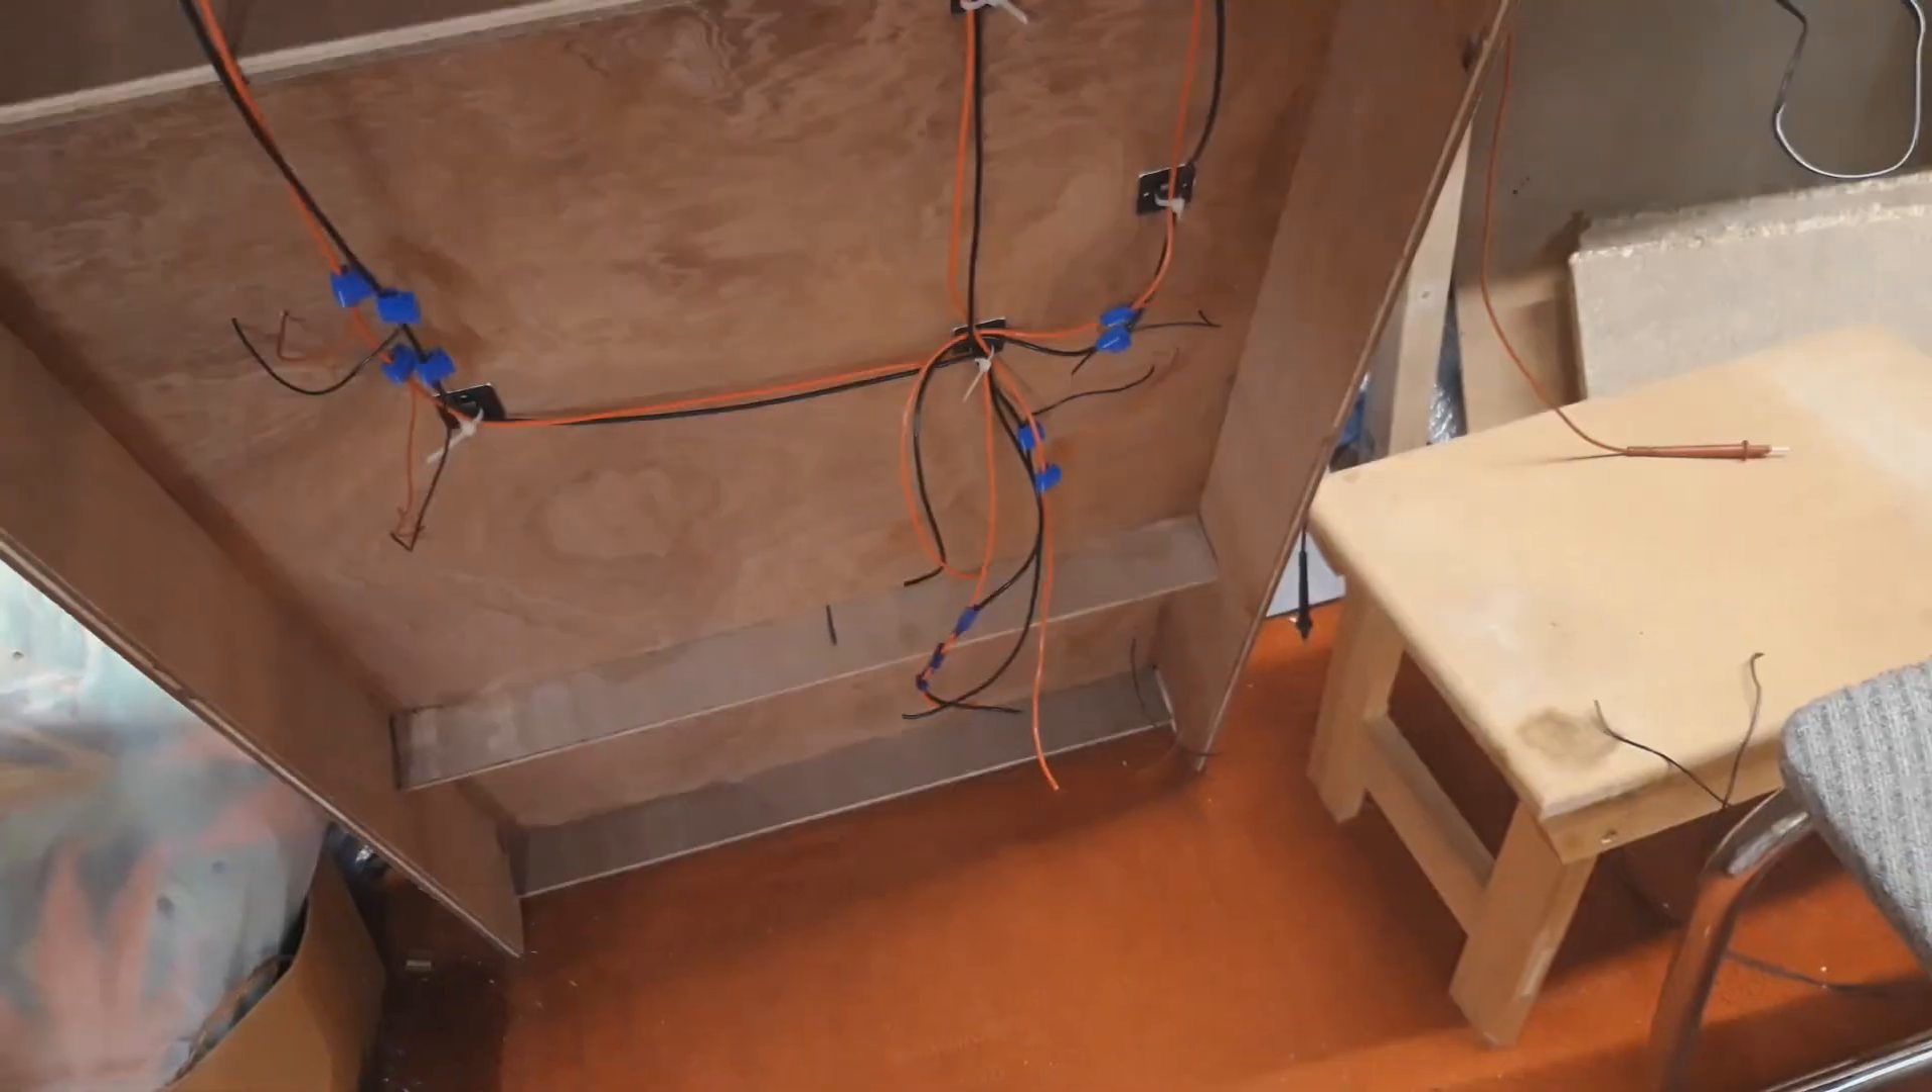We now have this board wired apart from the connectors which is what those dangling wires are all about.